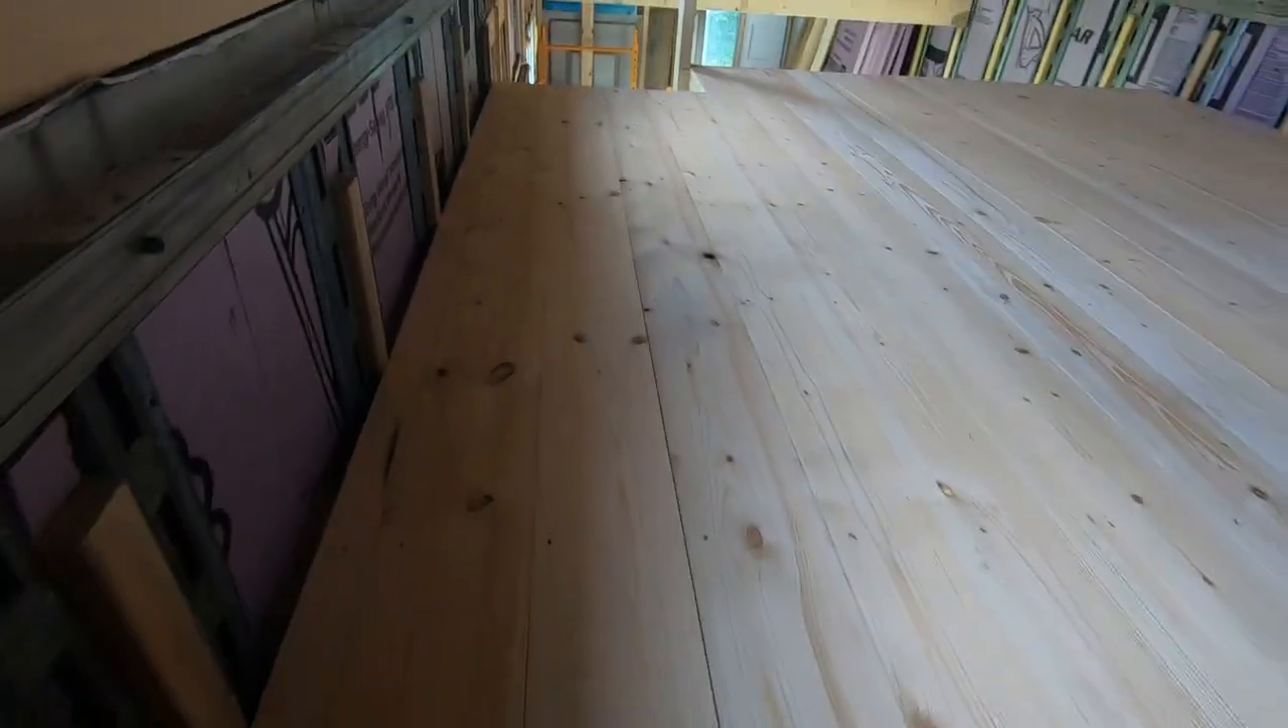The loft floor is in. Looks good.